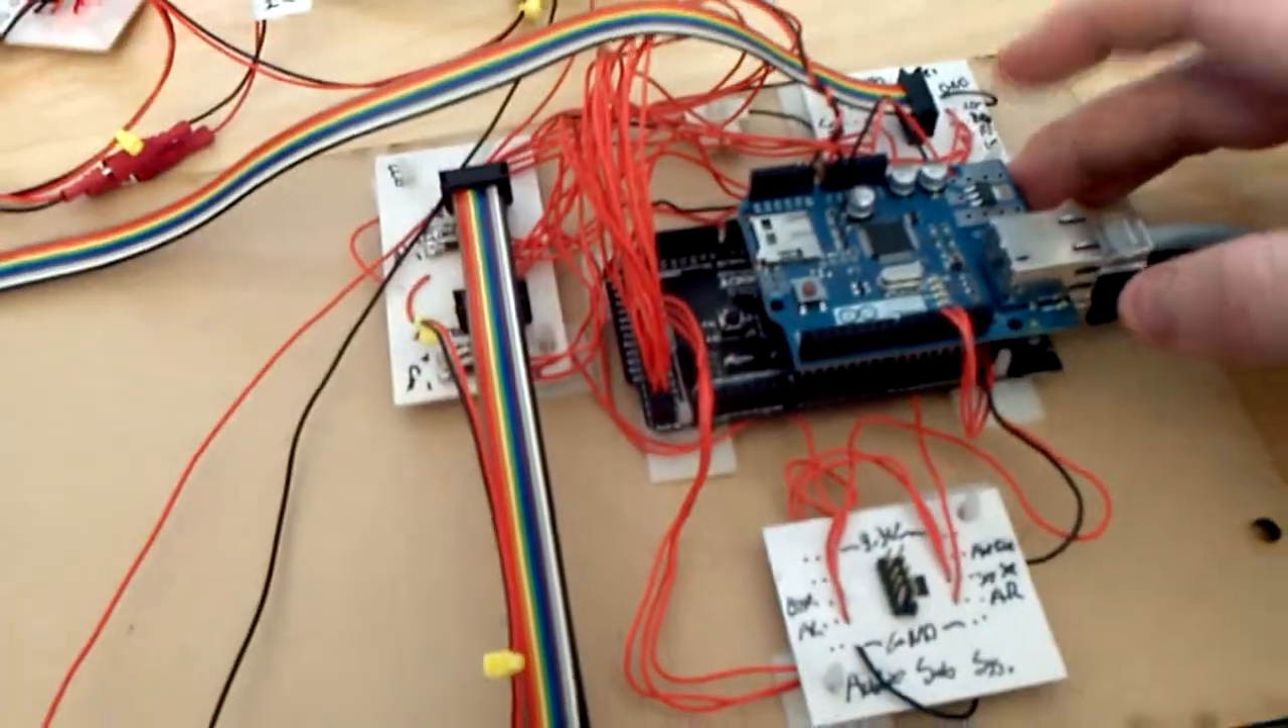I've got the Arduino and an ethernet shield on there.